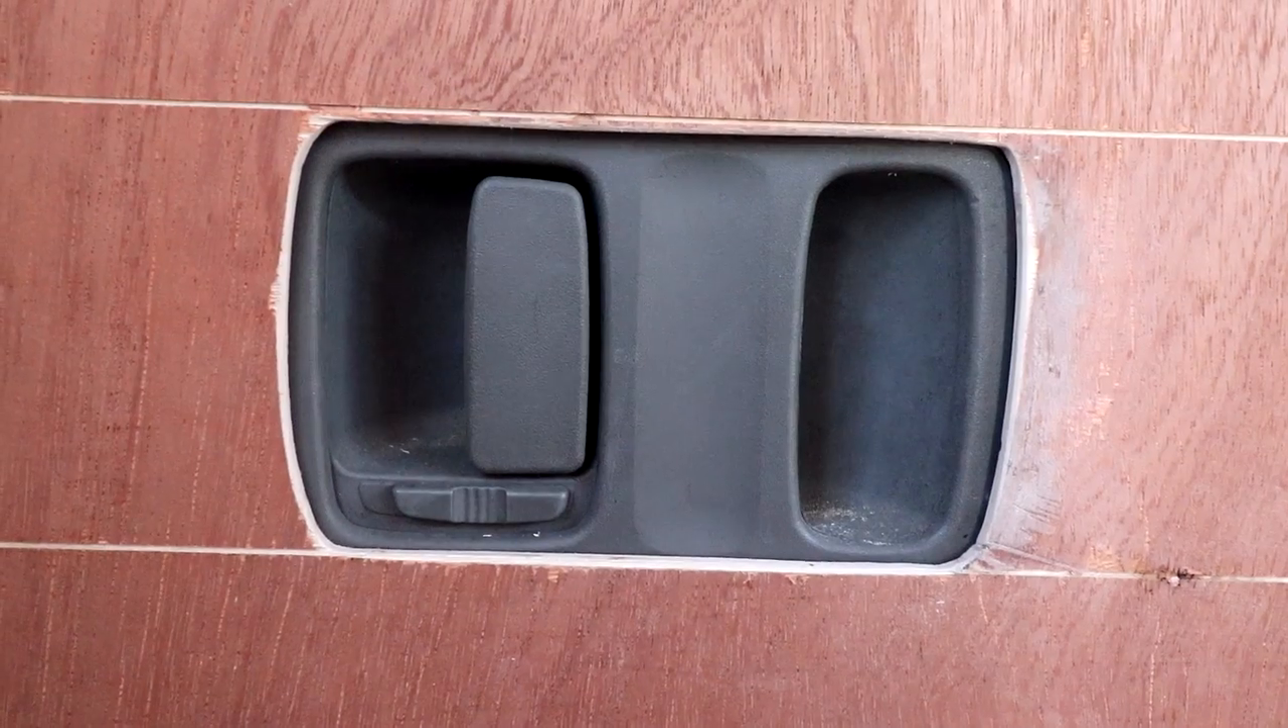After a bit of sanding and scraping we refitted the panel and it looked good.